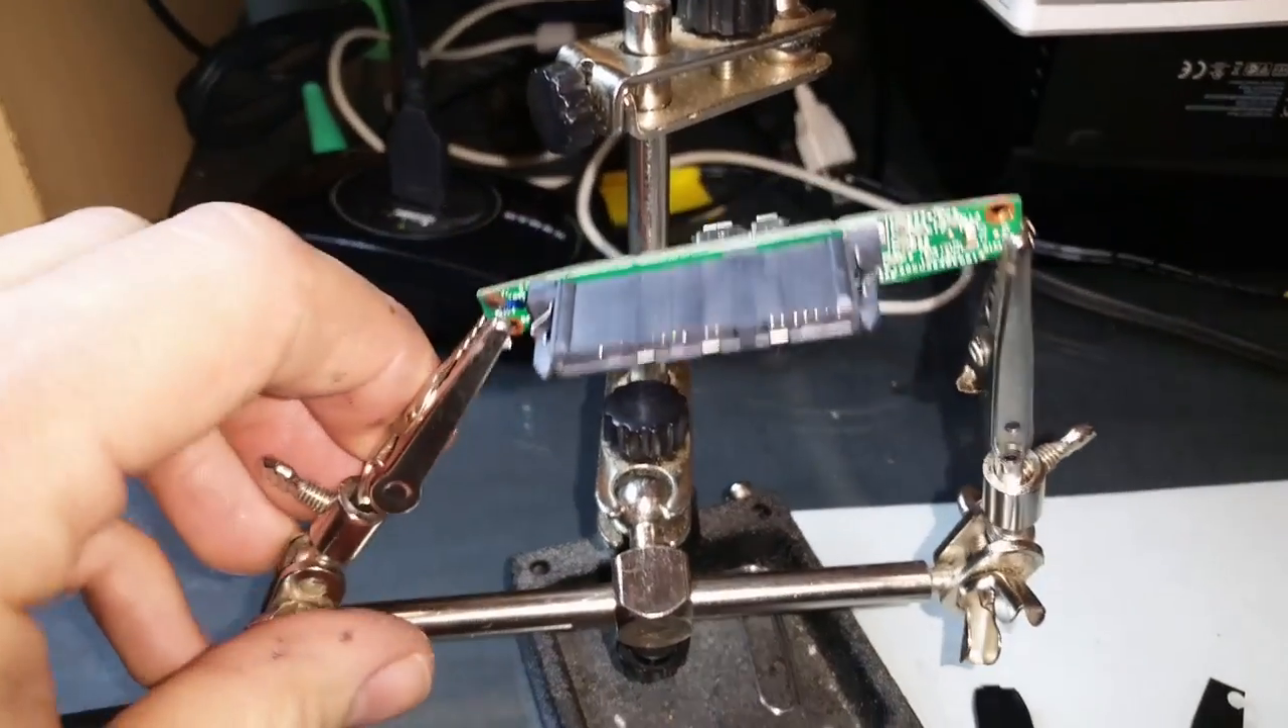Now here is the adapter removed from its housing.